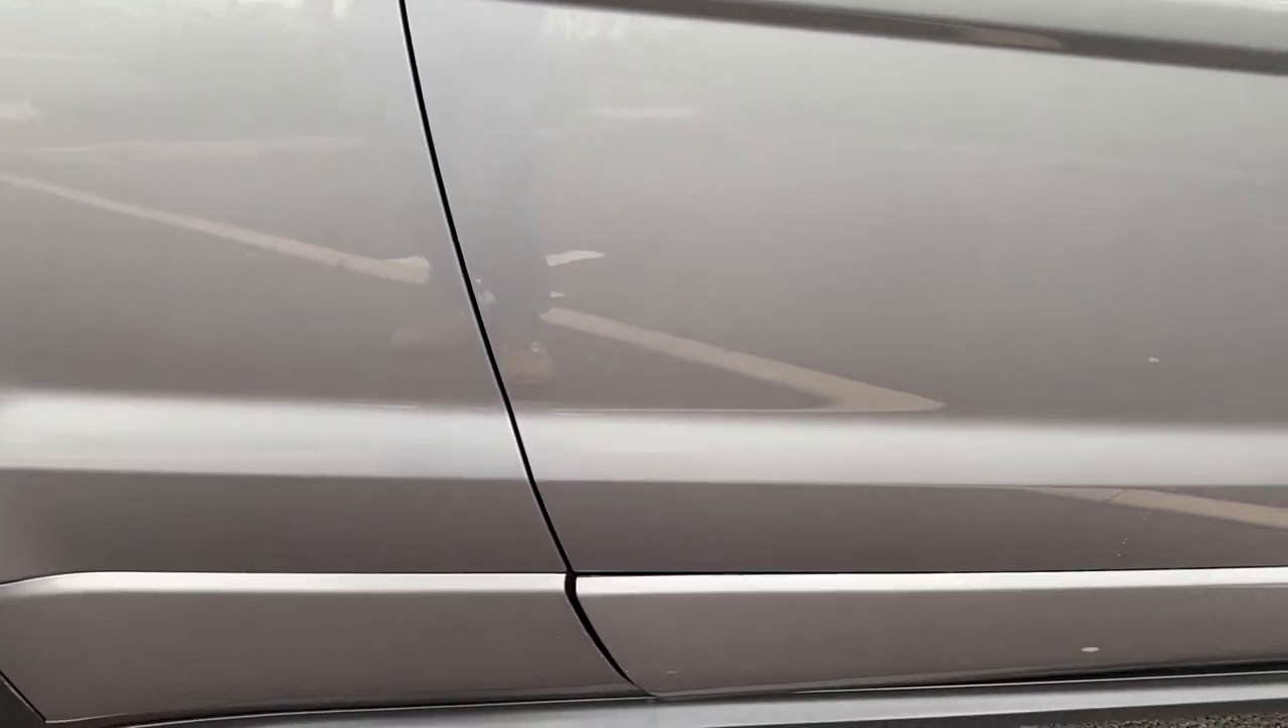So, door edges to the rear quarter, that's all lining up nicely.